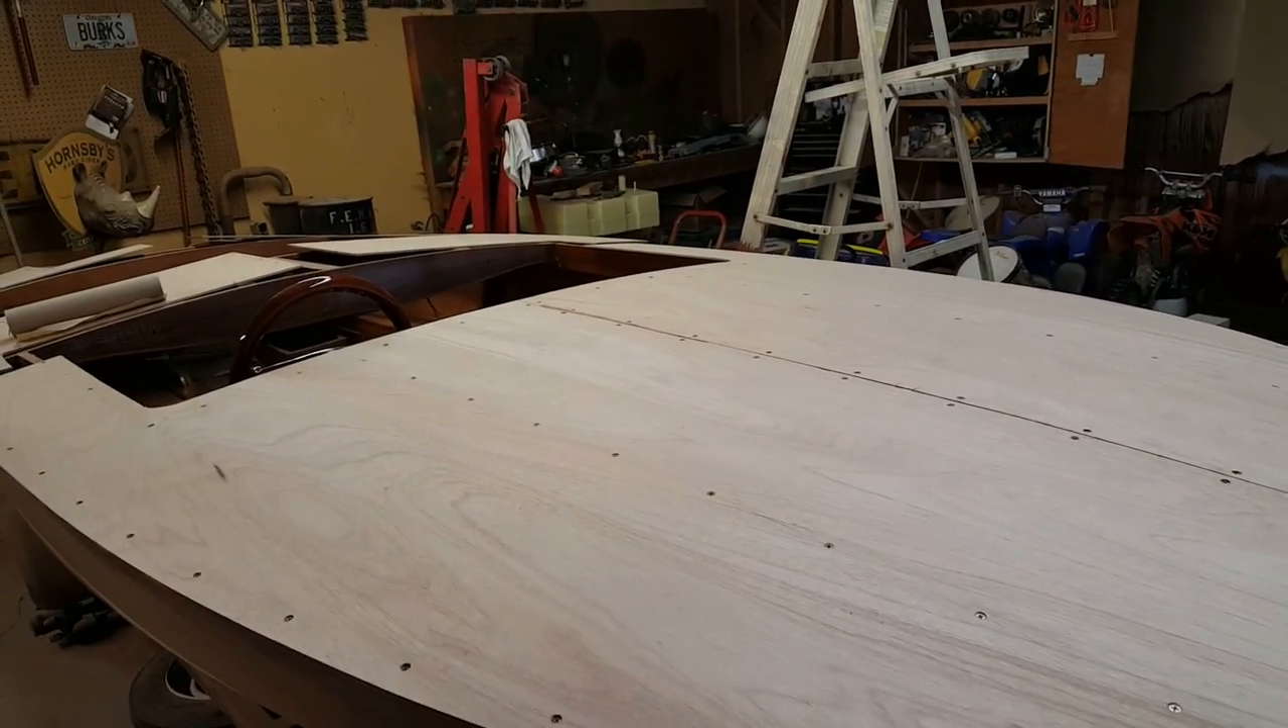All right so today we officially got the bow half of the sub deck glued and screwed on it's on there it's done.